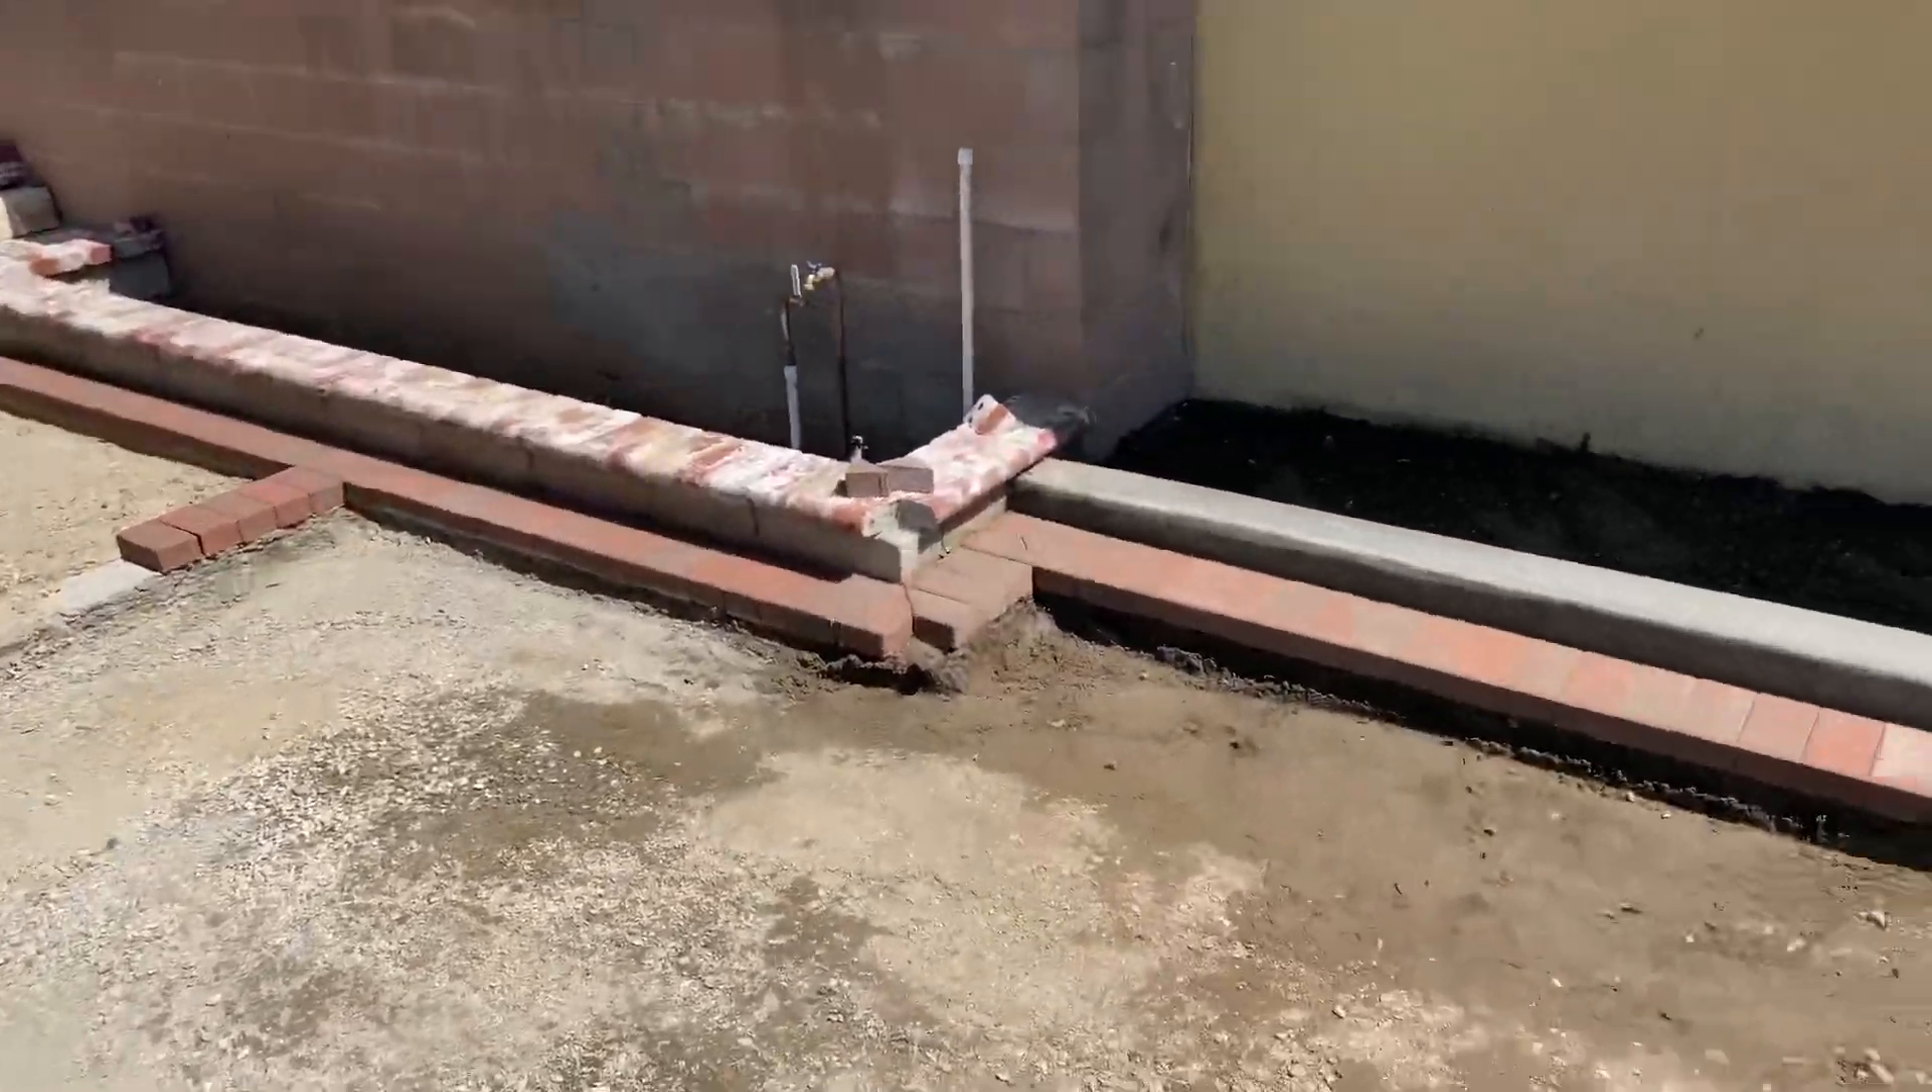So right here you can see the paver border was done along the backyard.